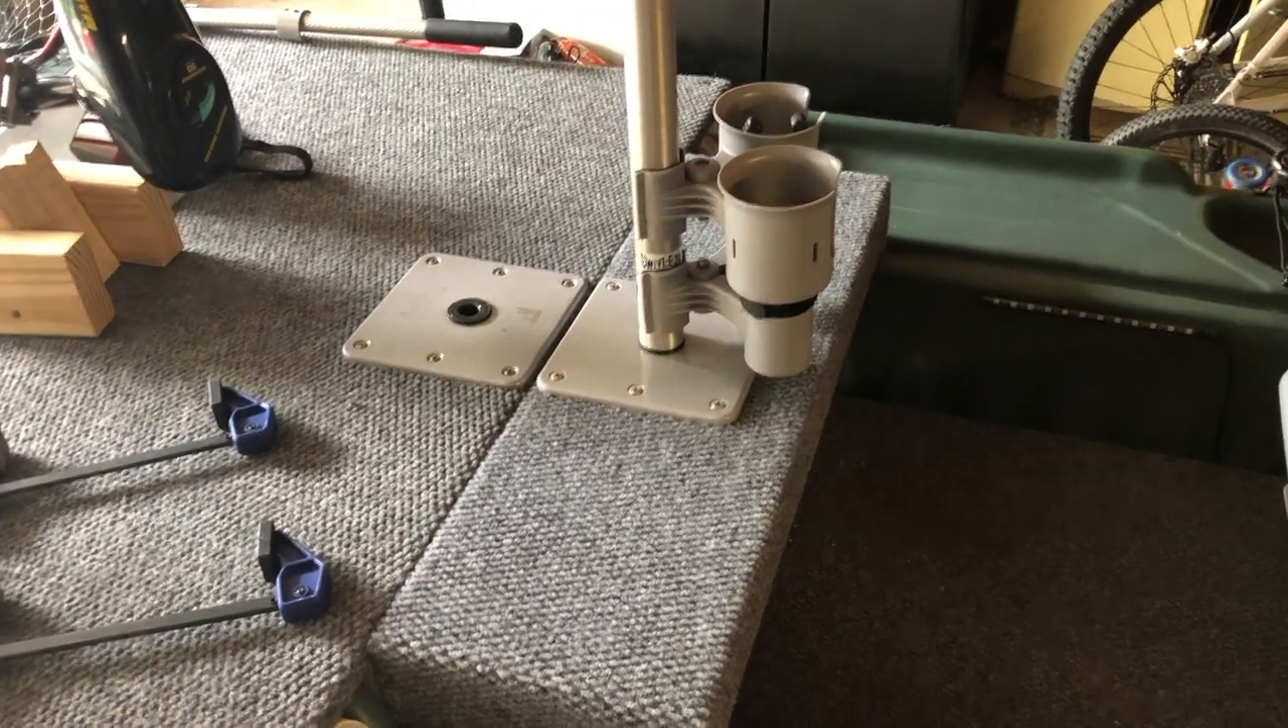All right we got the seat pedestal base on the extension and it is working good.